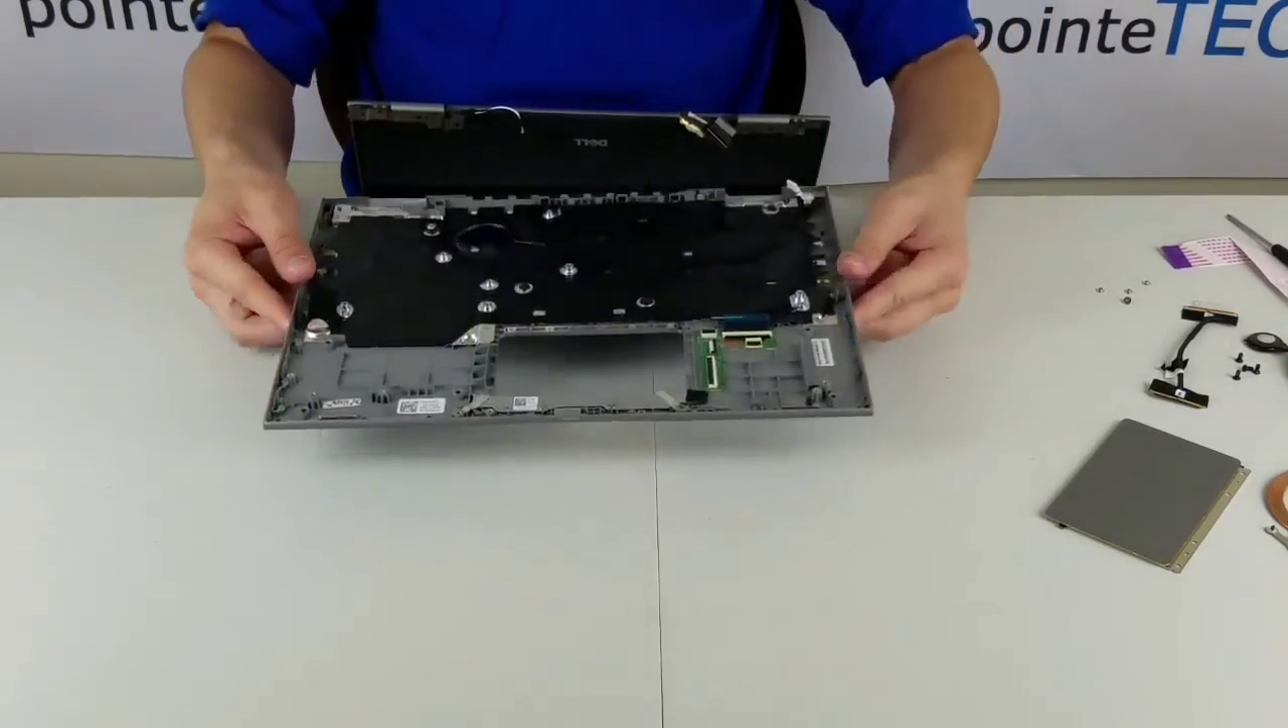So there's your palm rest that's been pretty much disassembled.